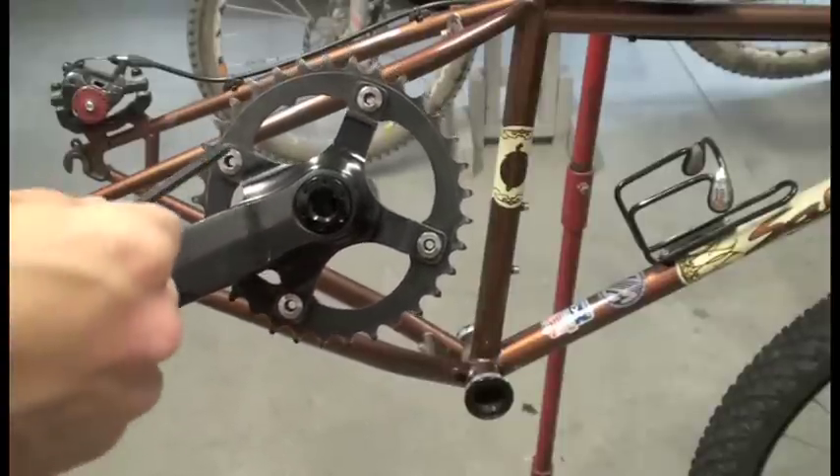So as you can see, I've installed my single speed specific chainring using these short chainring bolts, because I've removed the big ring.